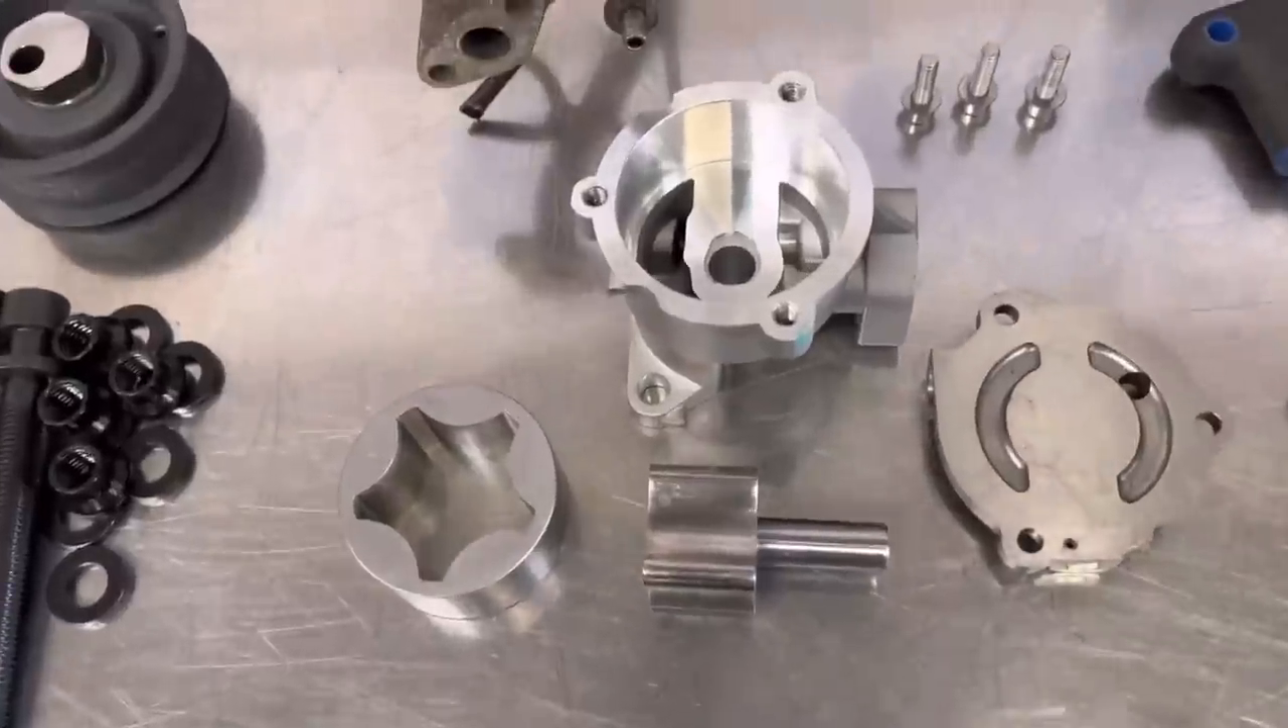Right, so you can see we've got the oil pump apart now, guys.